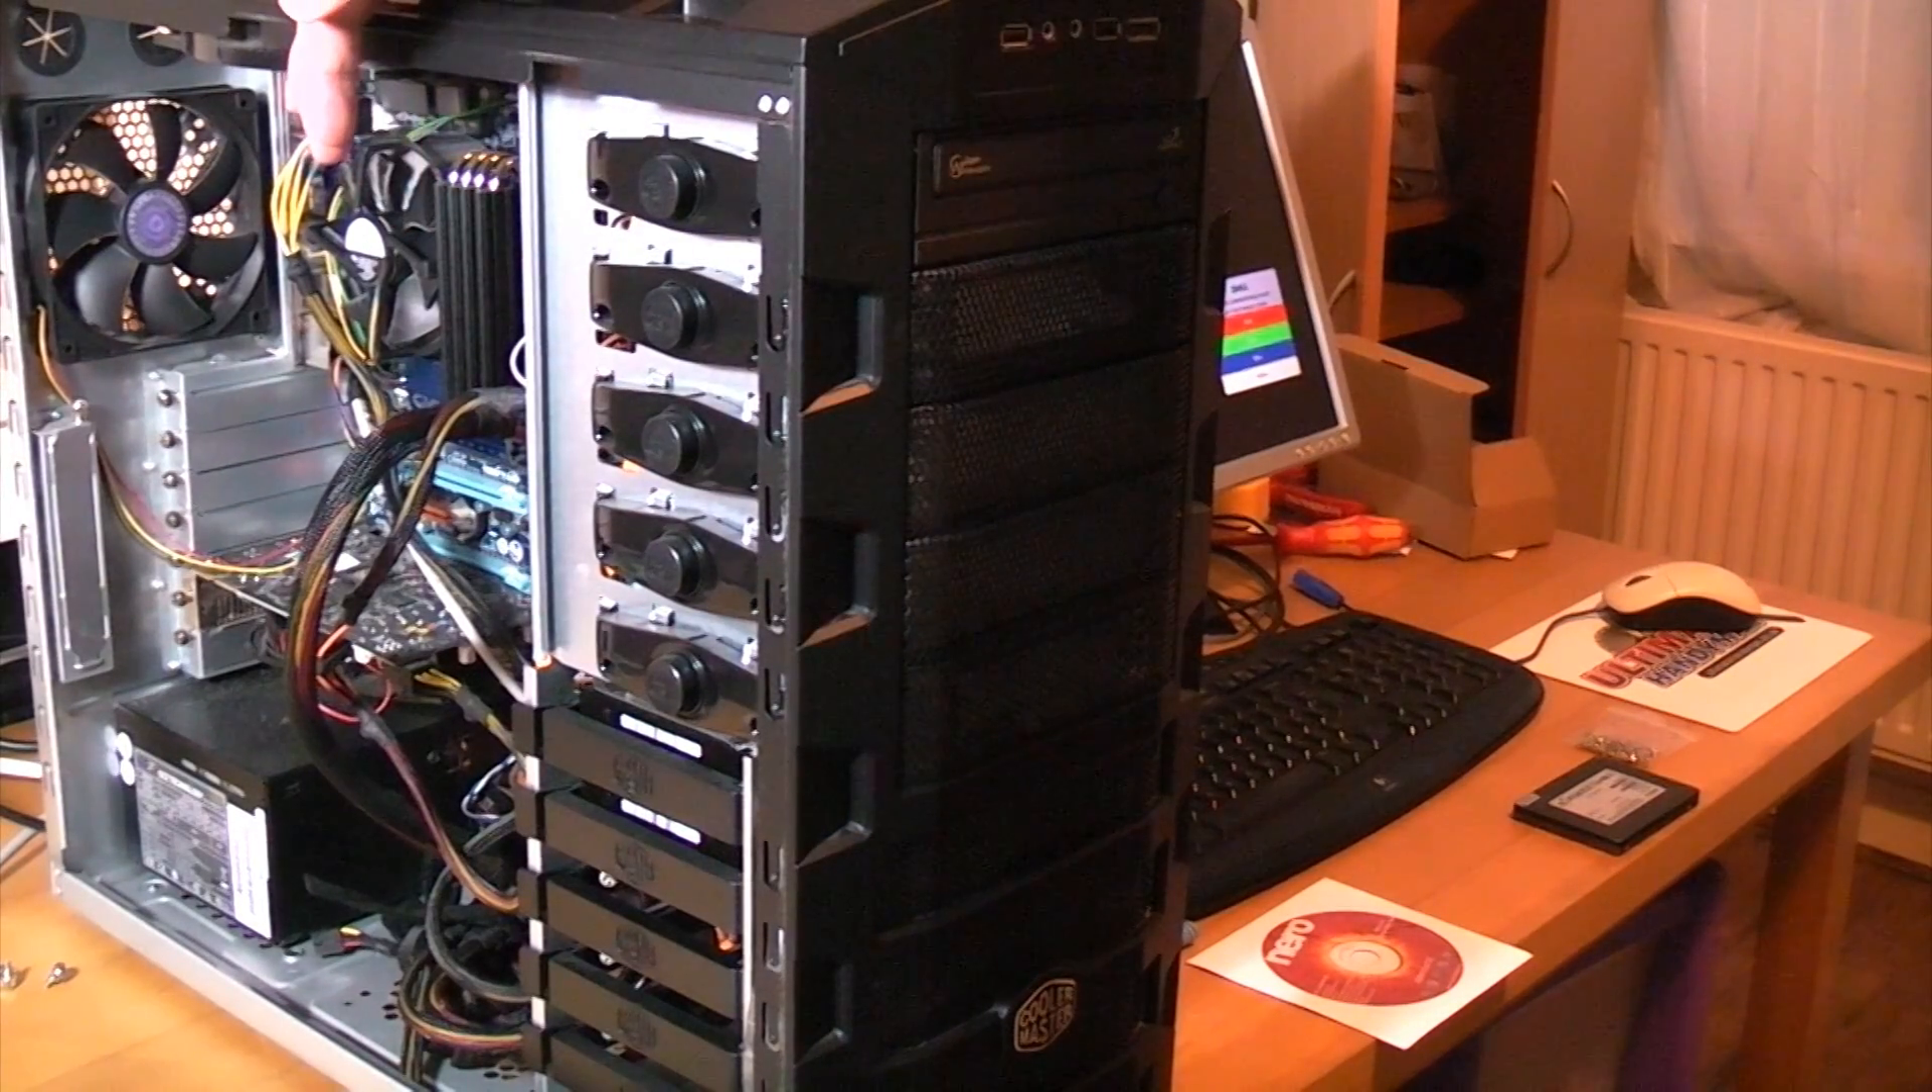I've already removed a side panel from the computer.